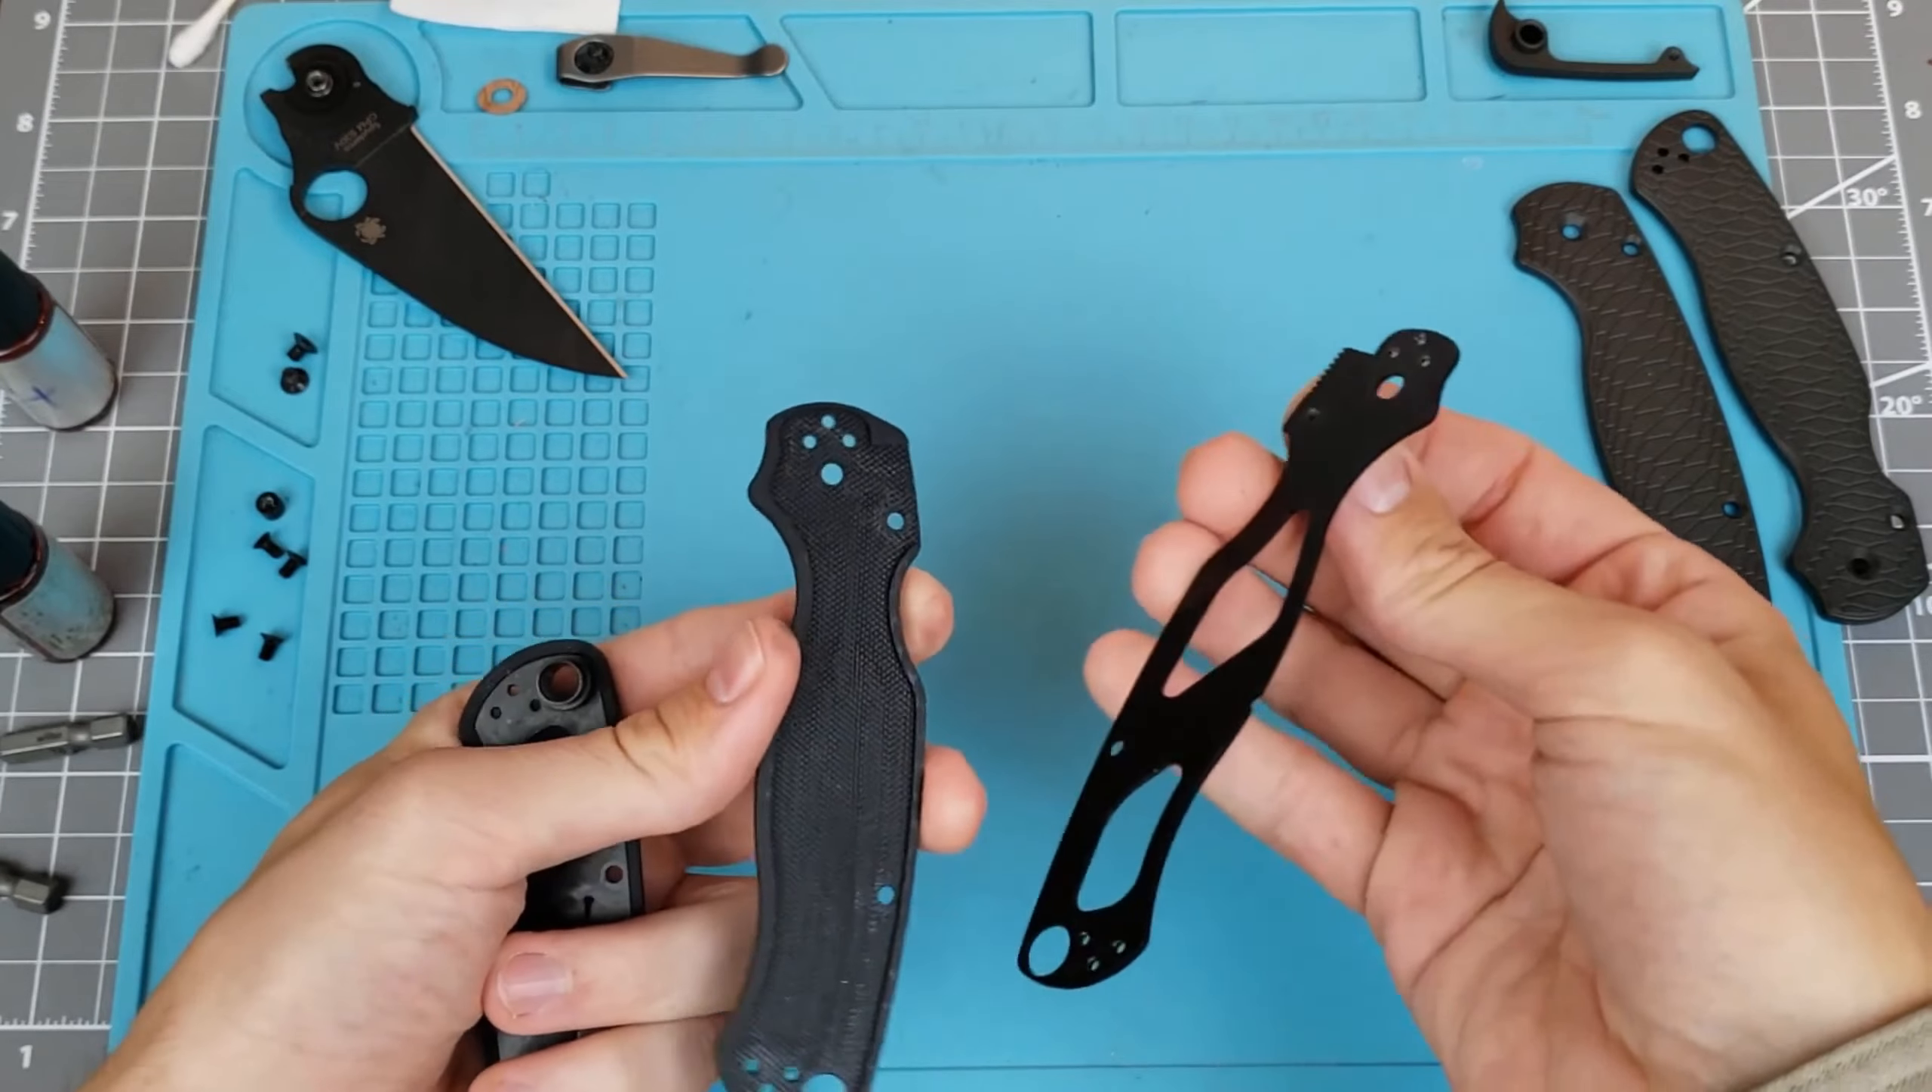And there's the liner out. Here's our G10 scale.